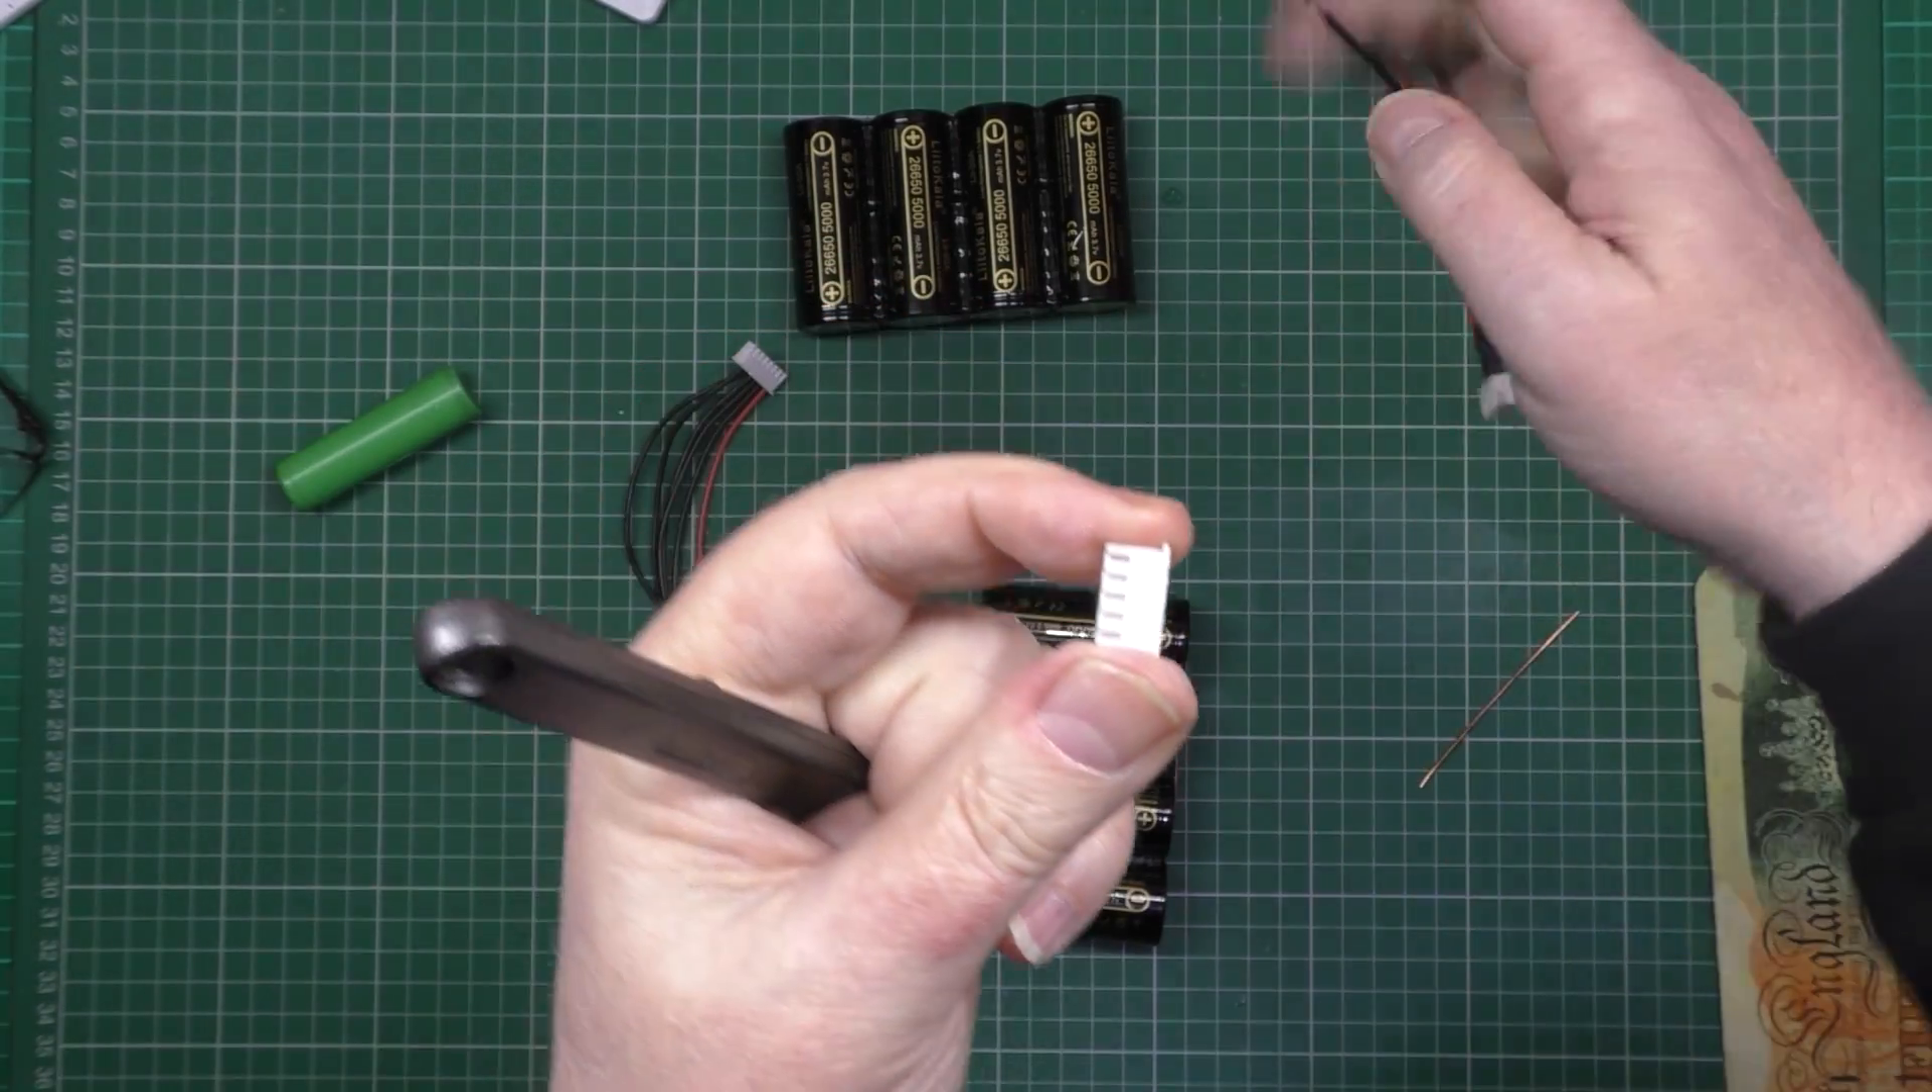So I've got the connector off.